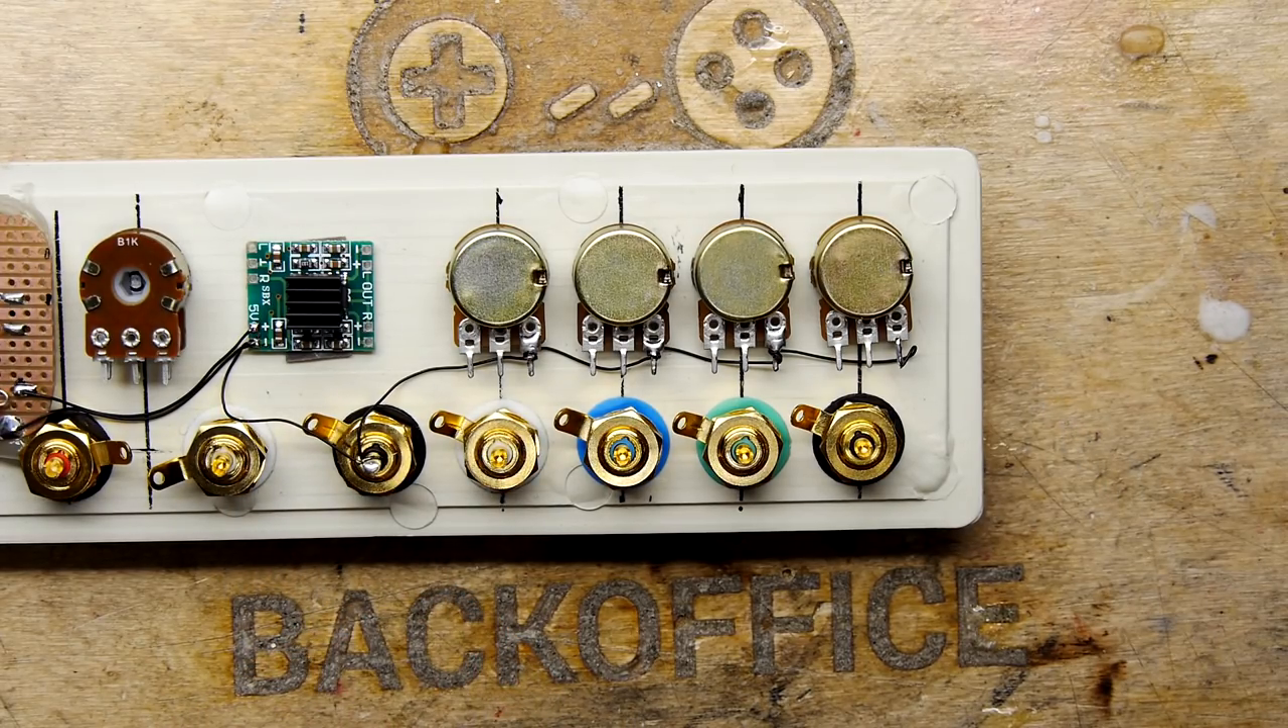I've still got to basically solder the potentiometers to the signals coming in from the video sources.